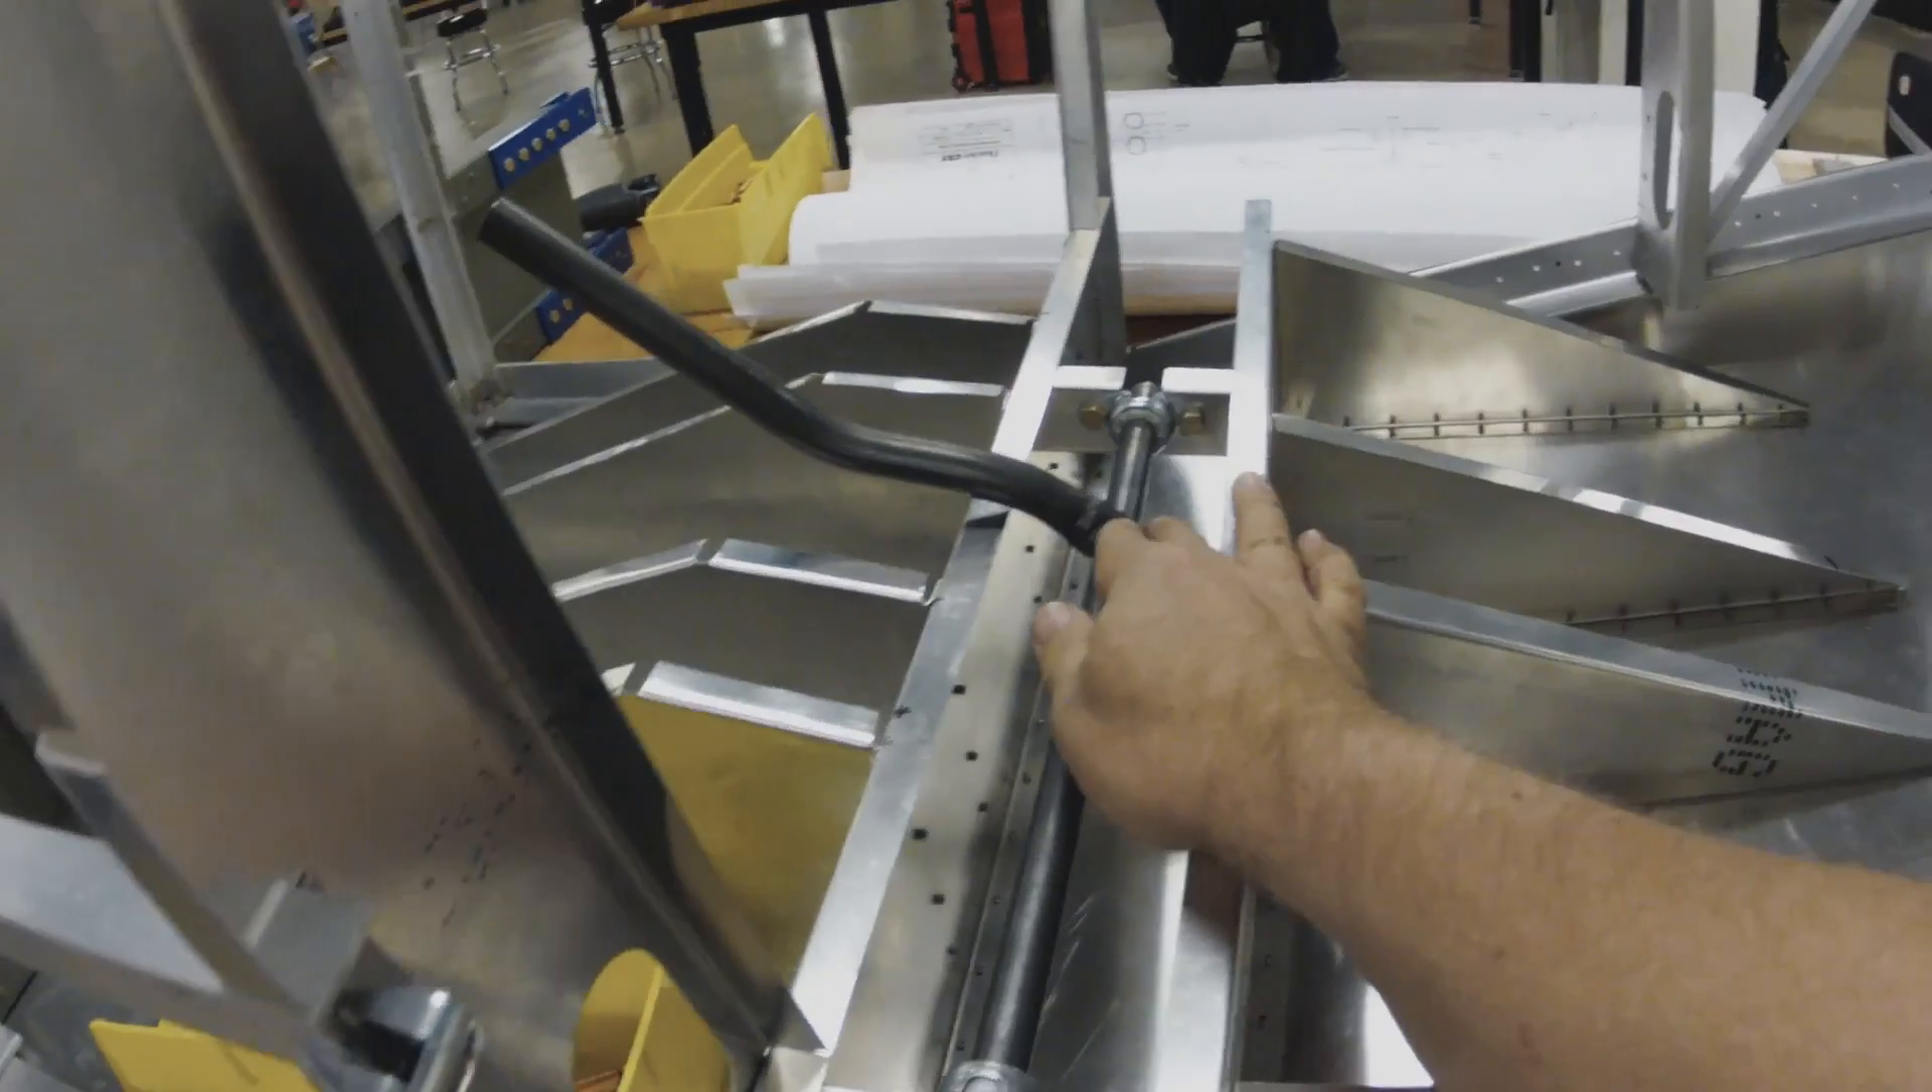So that's, you can see I started fabbing the control linkages in here.